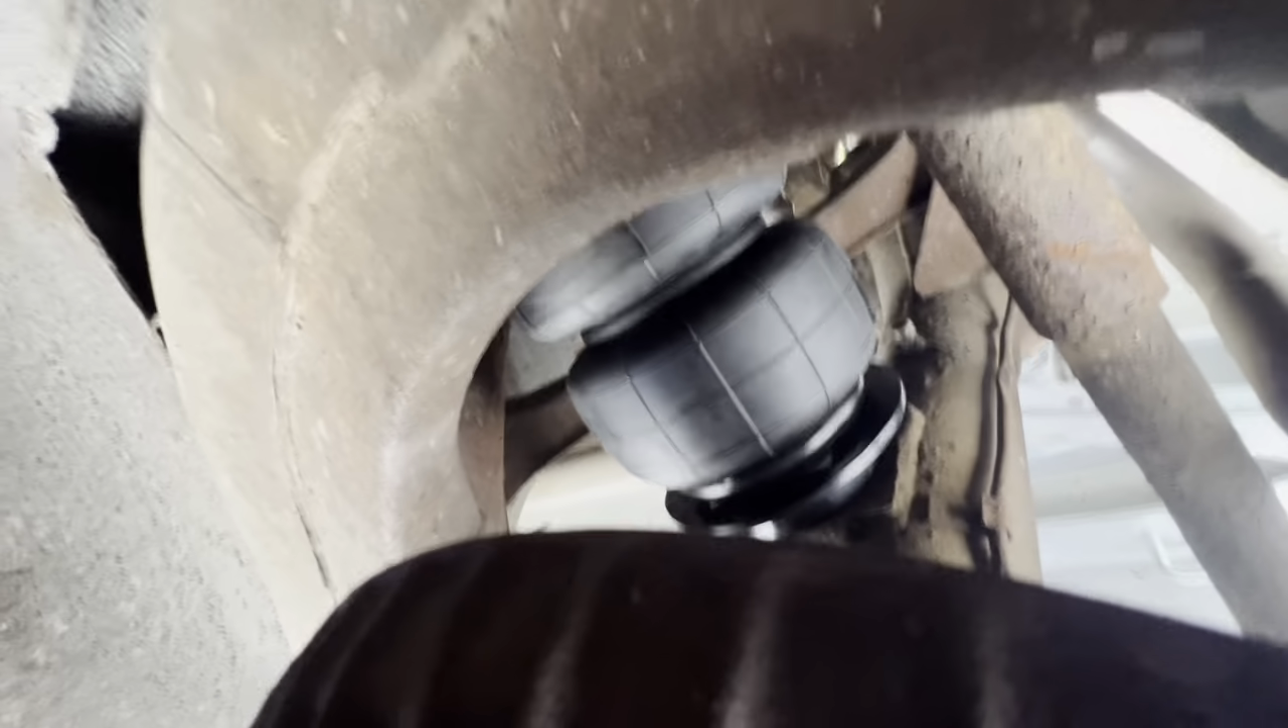So we have the bag up in place.